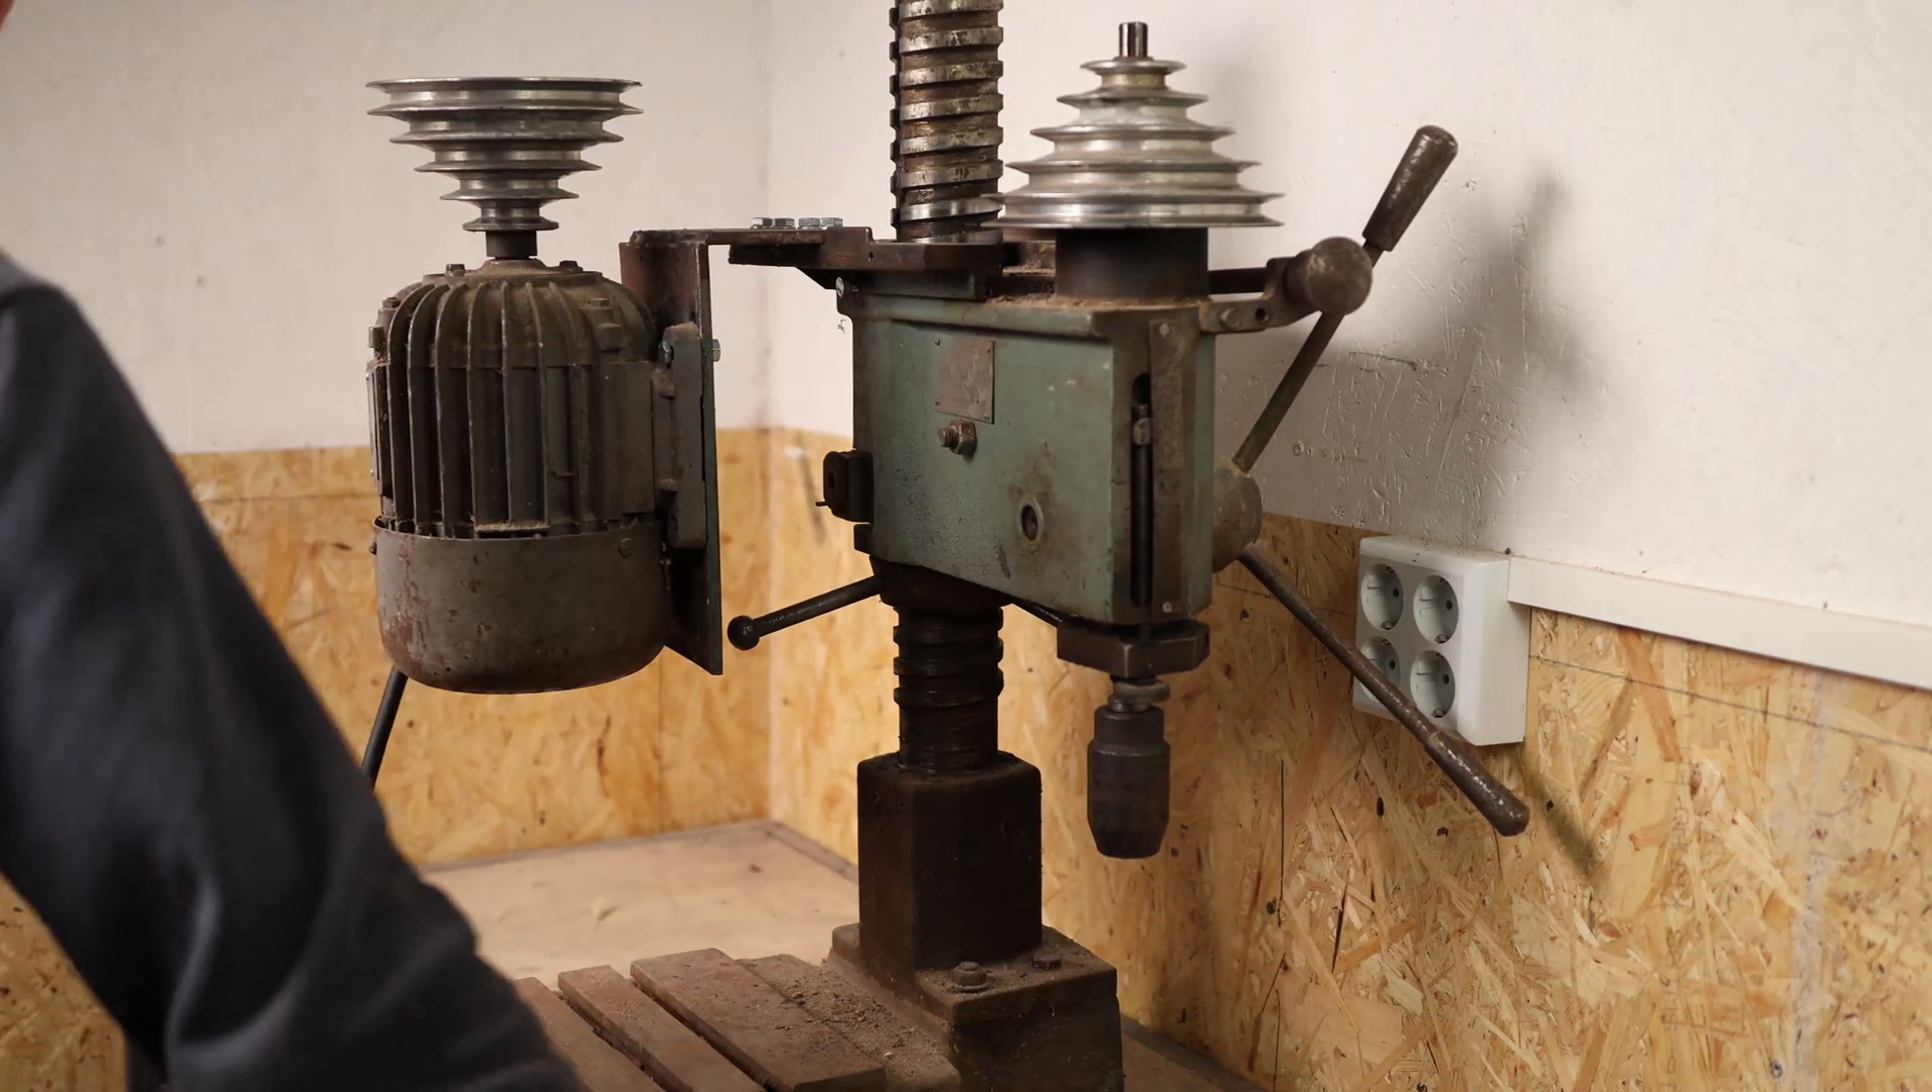I put everything back together to check if the motor will not interfere with anything in that position.